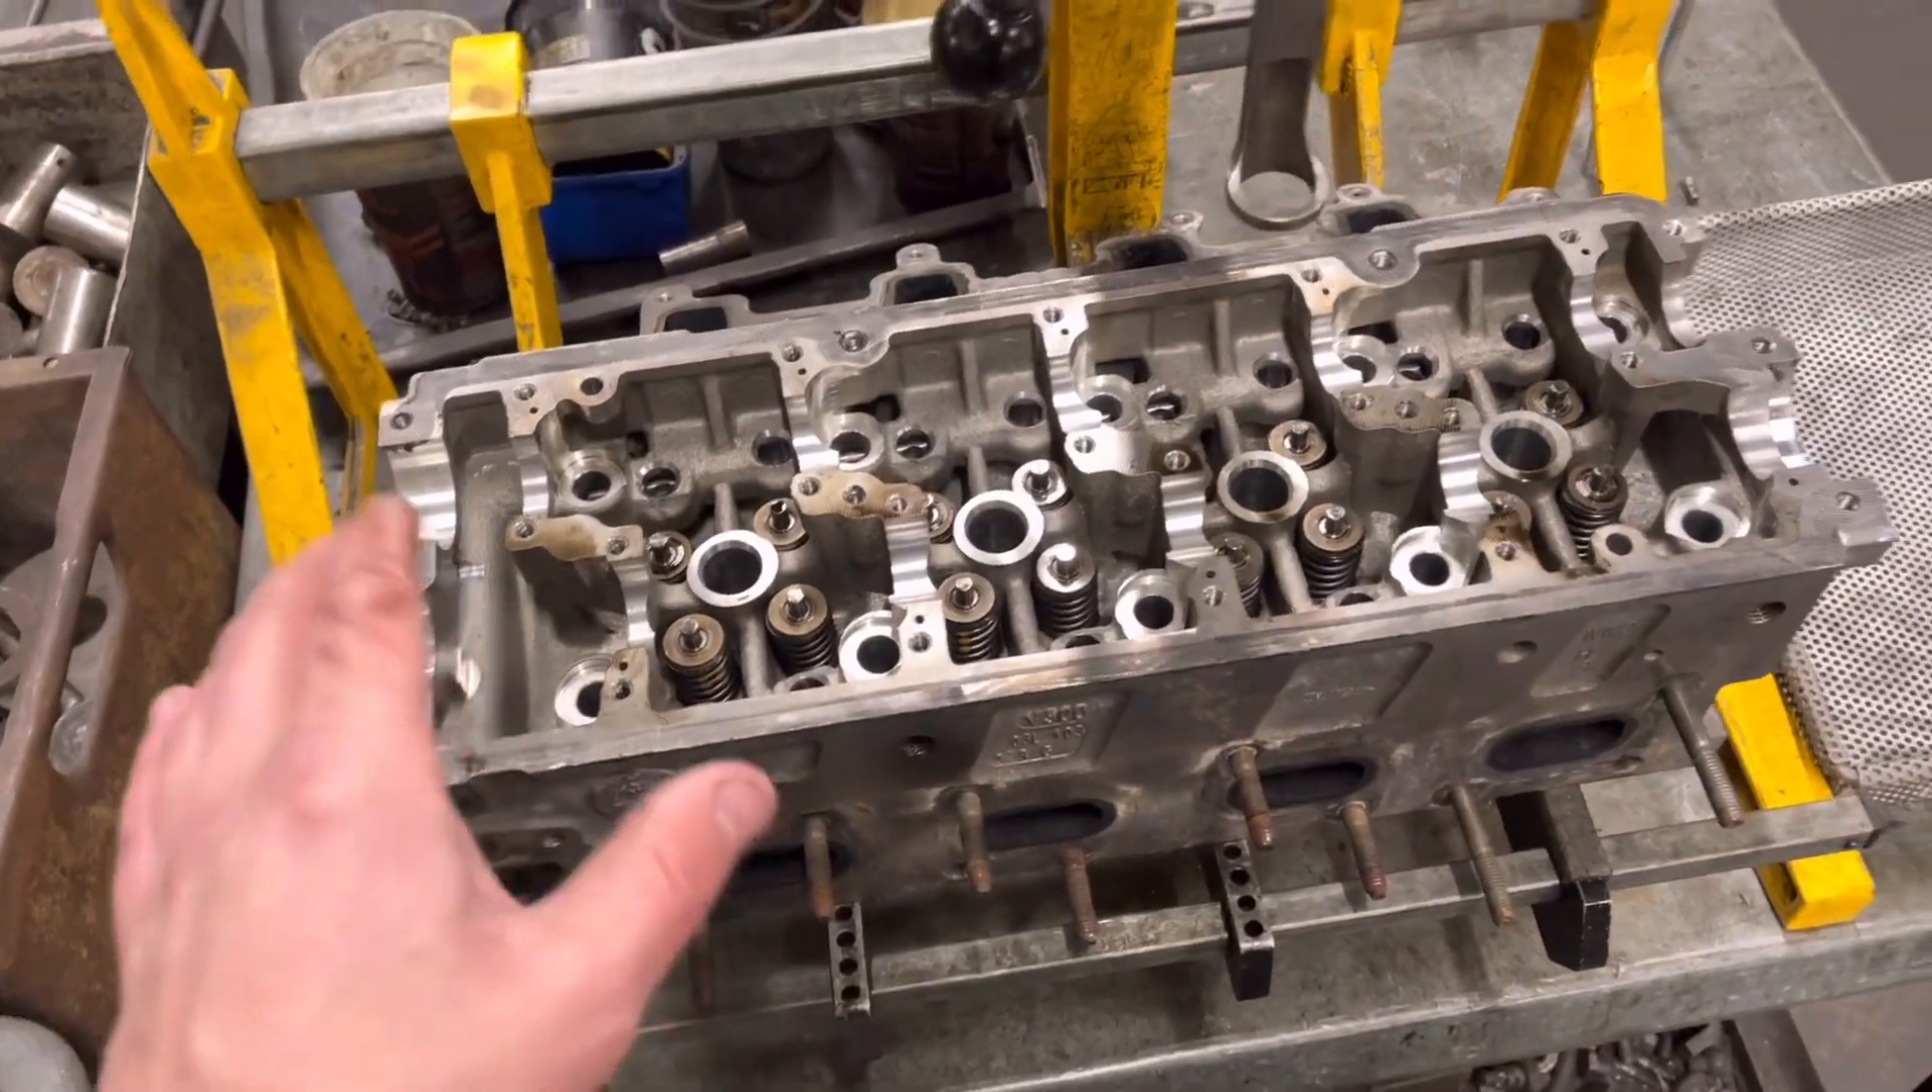So, here we've got the cylinder head off the transporter.